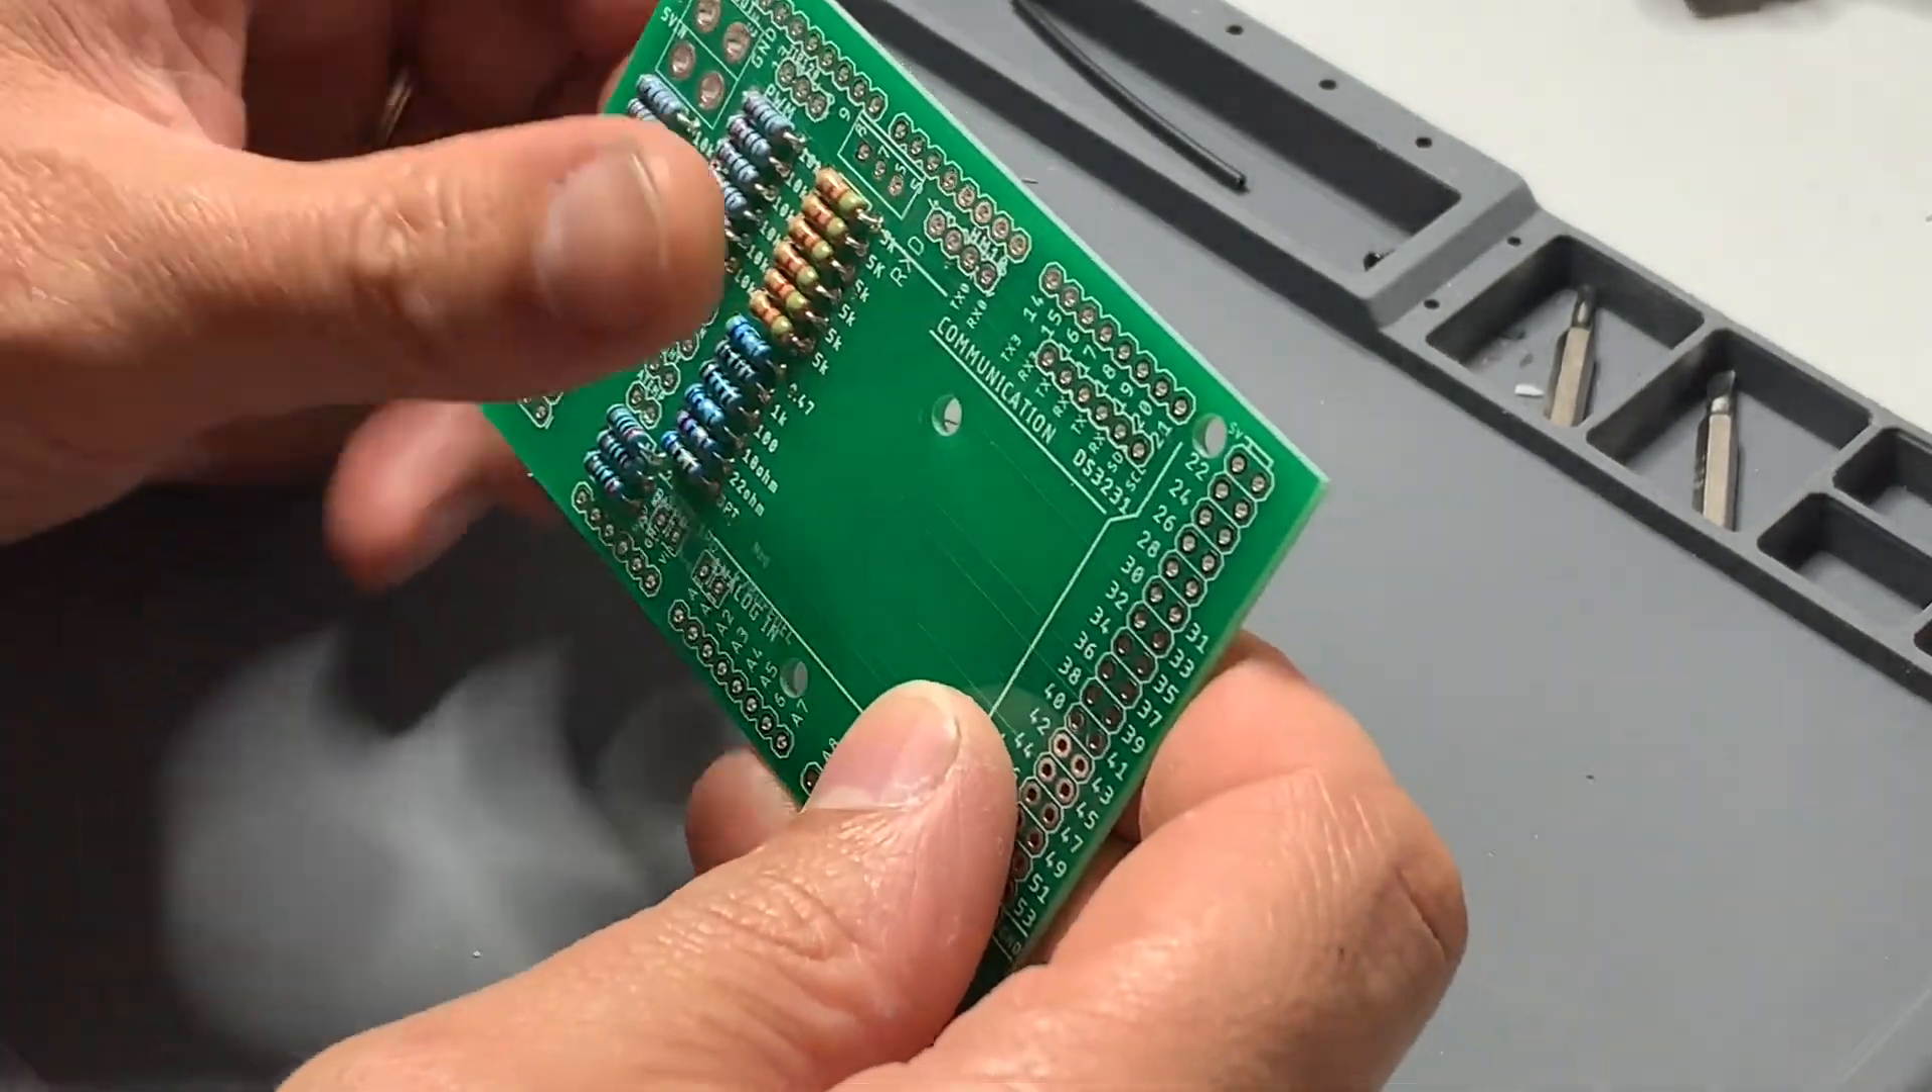Right, so there are all the resistors mounted, so what I do next is have to solder each of the resistors in place.